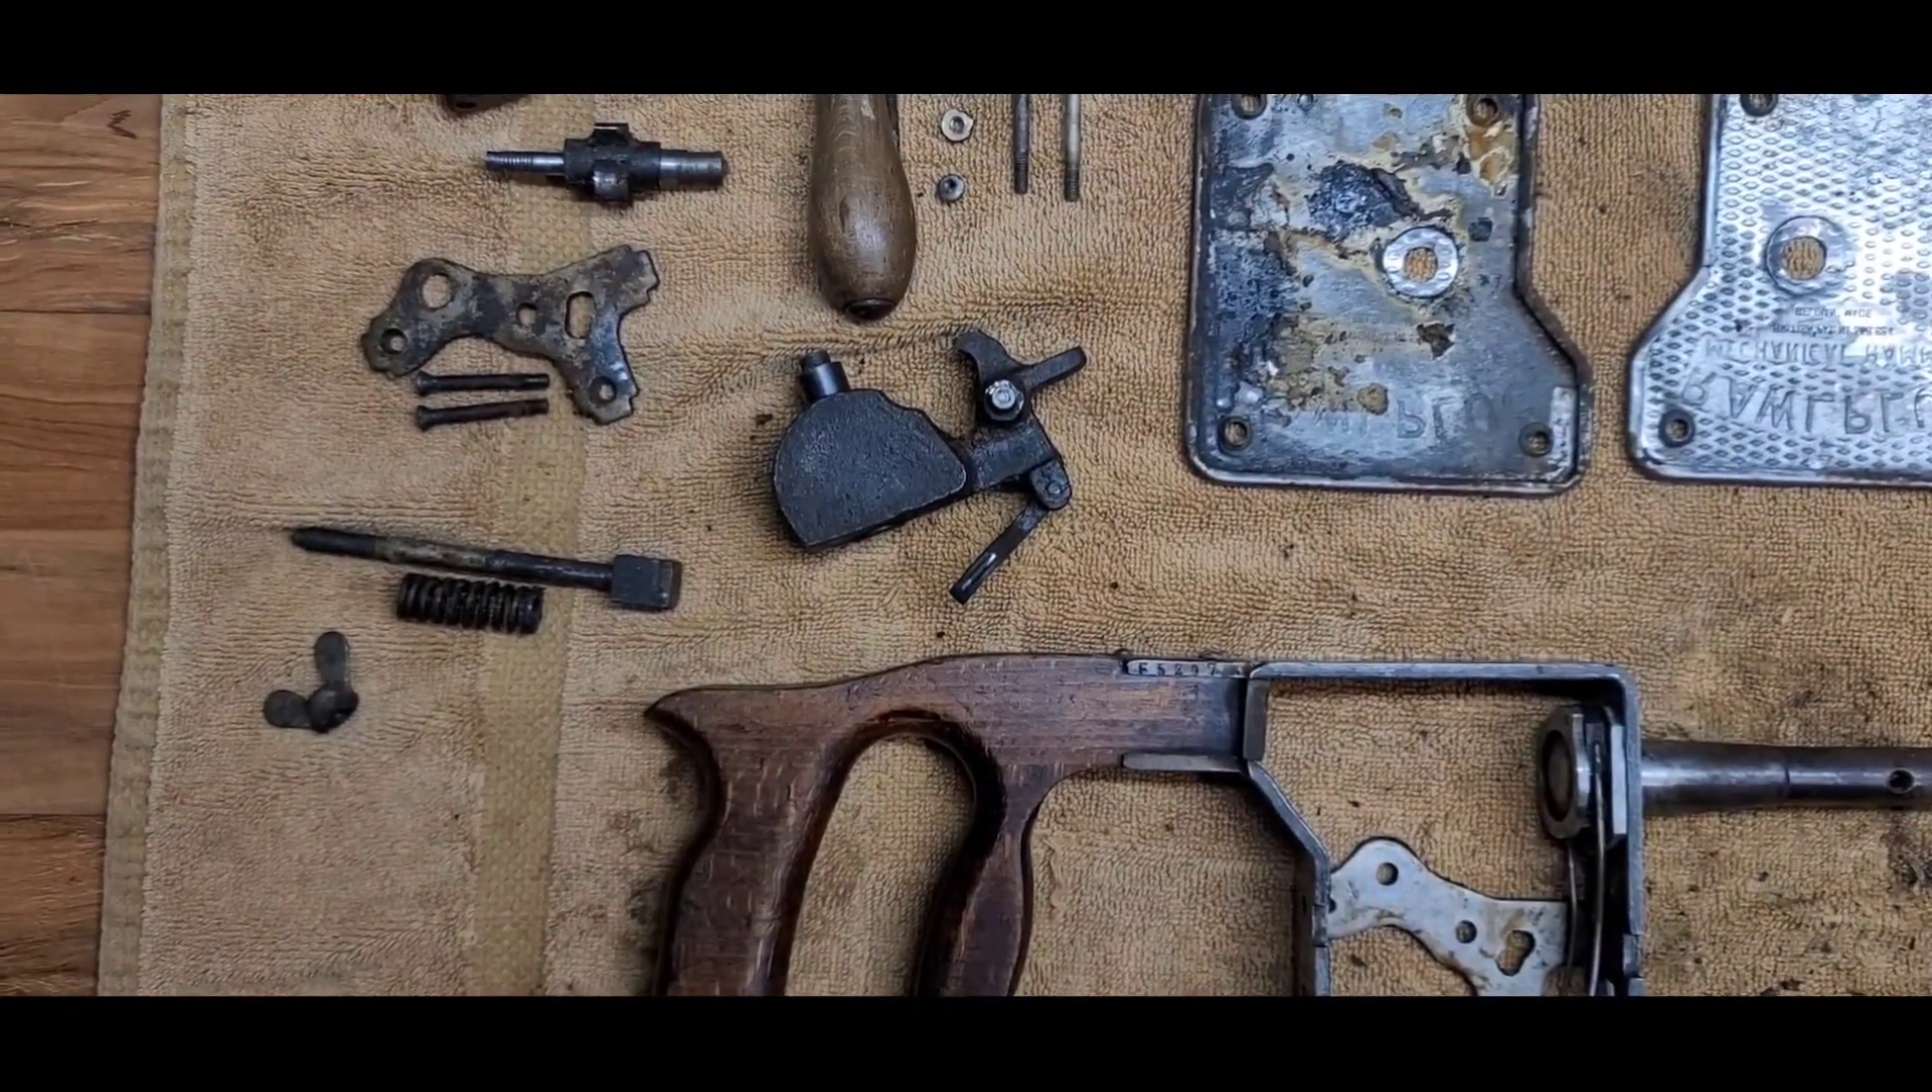Okay, we've torn the tool down to the bare bones.